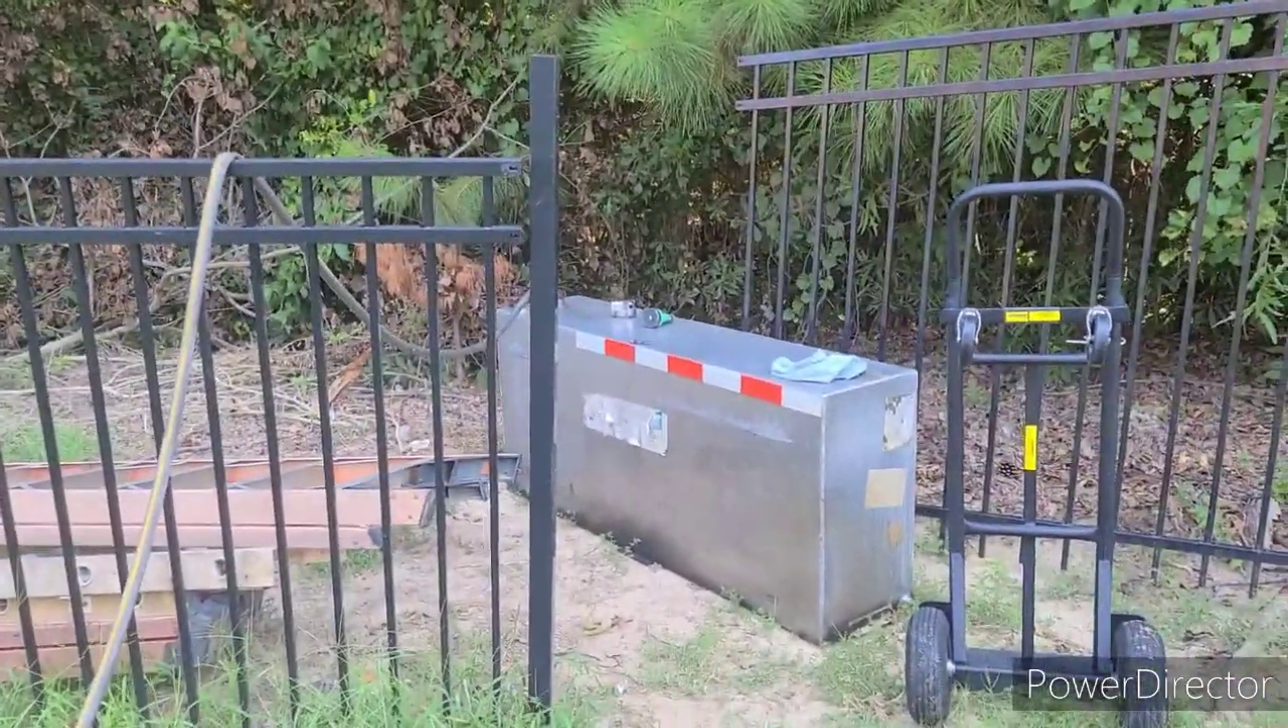I got the tank off i'm flushing it out.